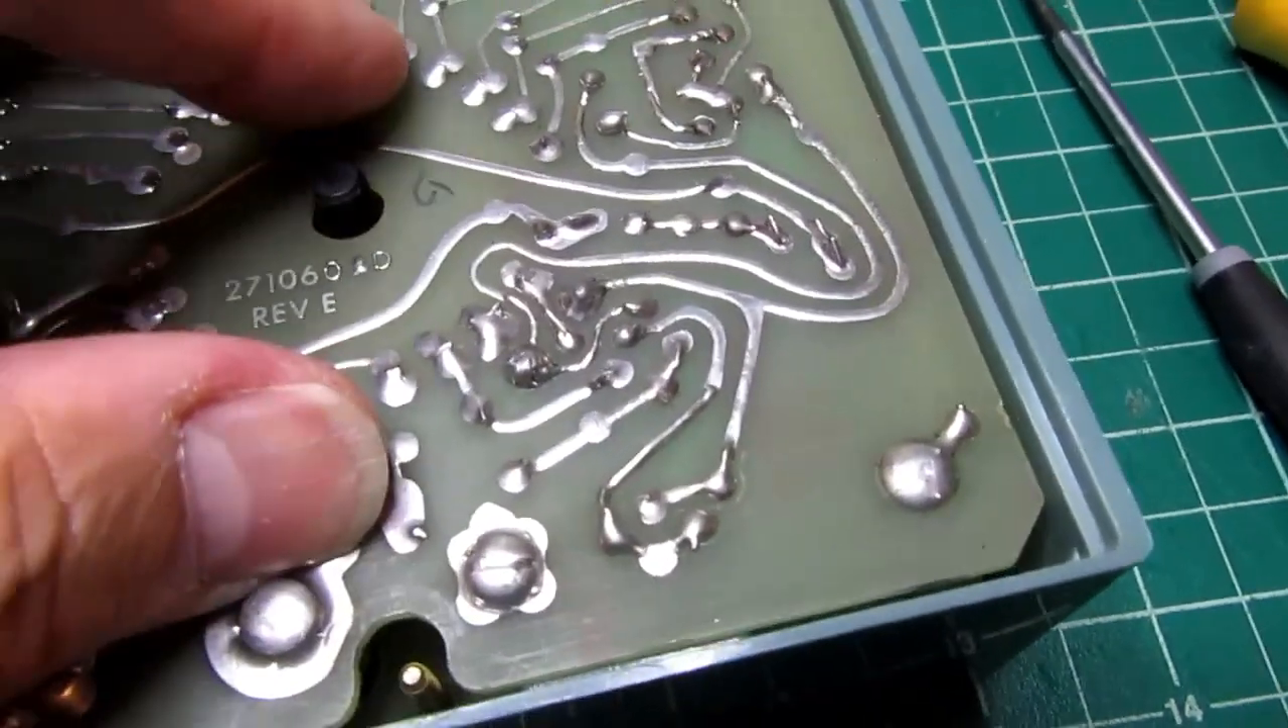The circuit board is sitting on the back of the meter housing. So I think that's all correct.